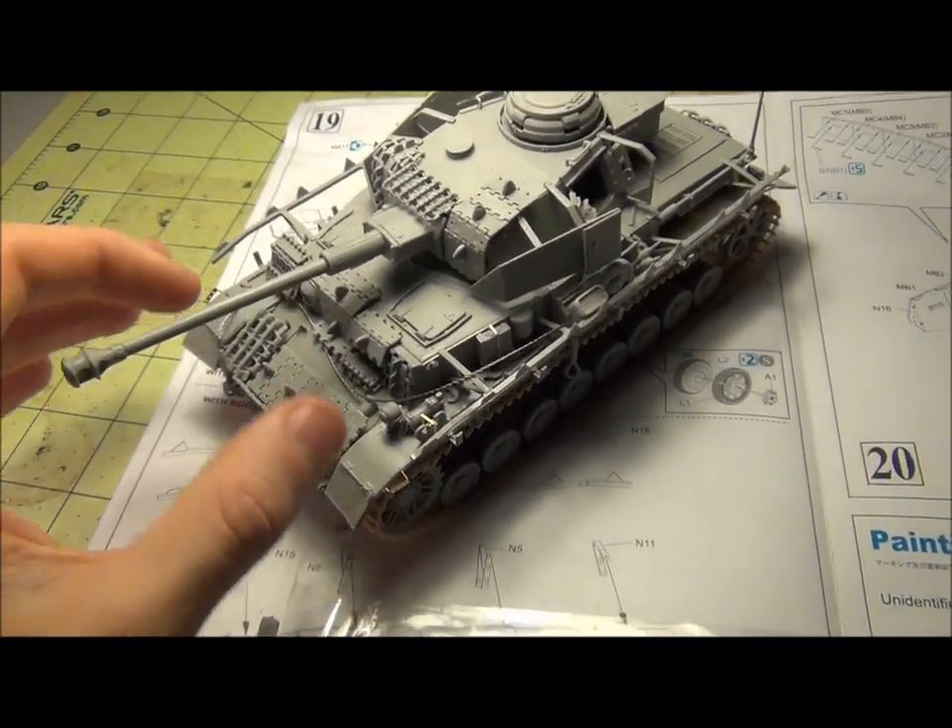So now the entire vehicle is assembled, except for the side skirts.